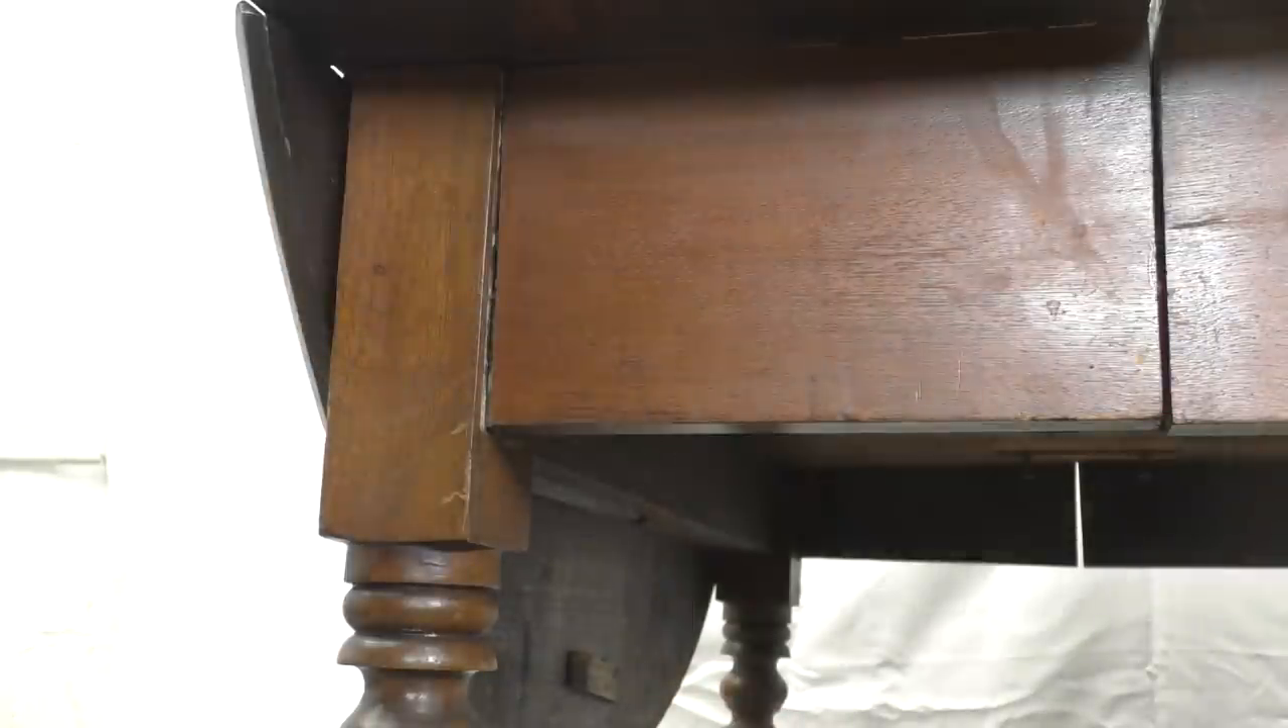All of the mortise and tenon joints that join the aprons to the legs, they all show loosening and separation. There's gaps here at the shoulders.